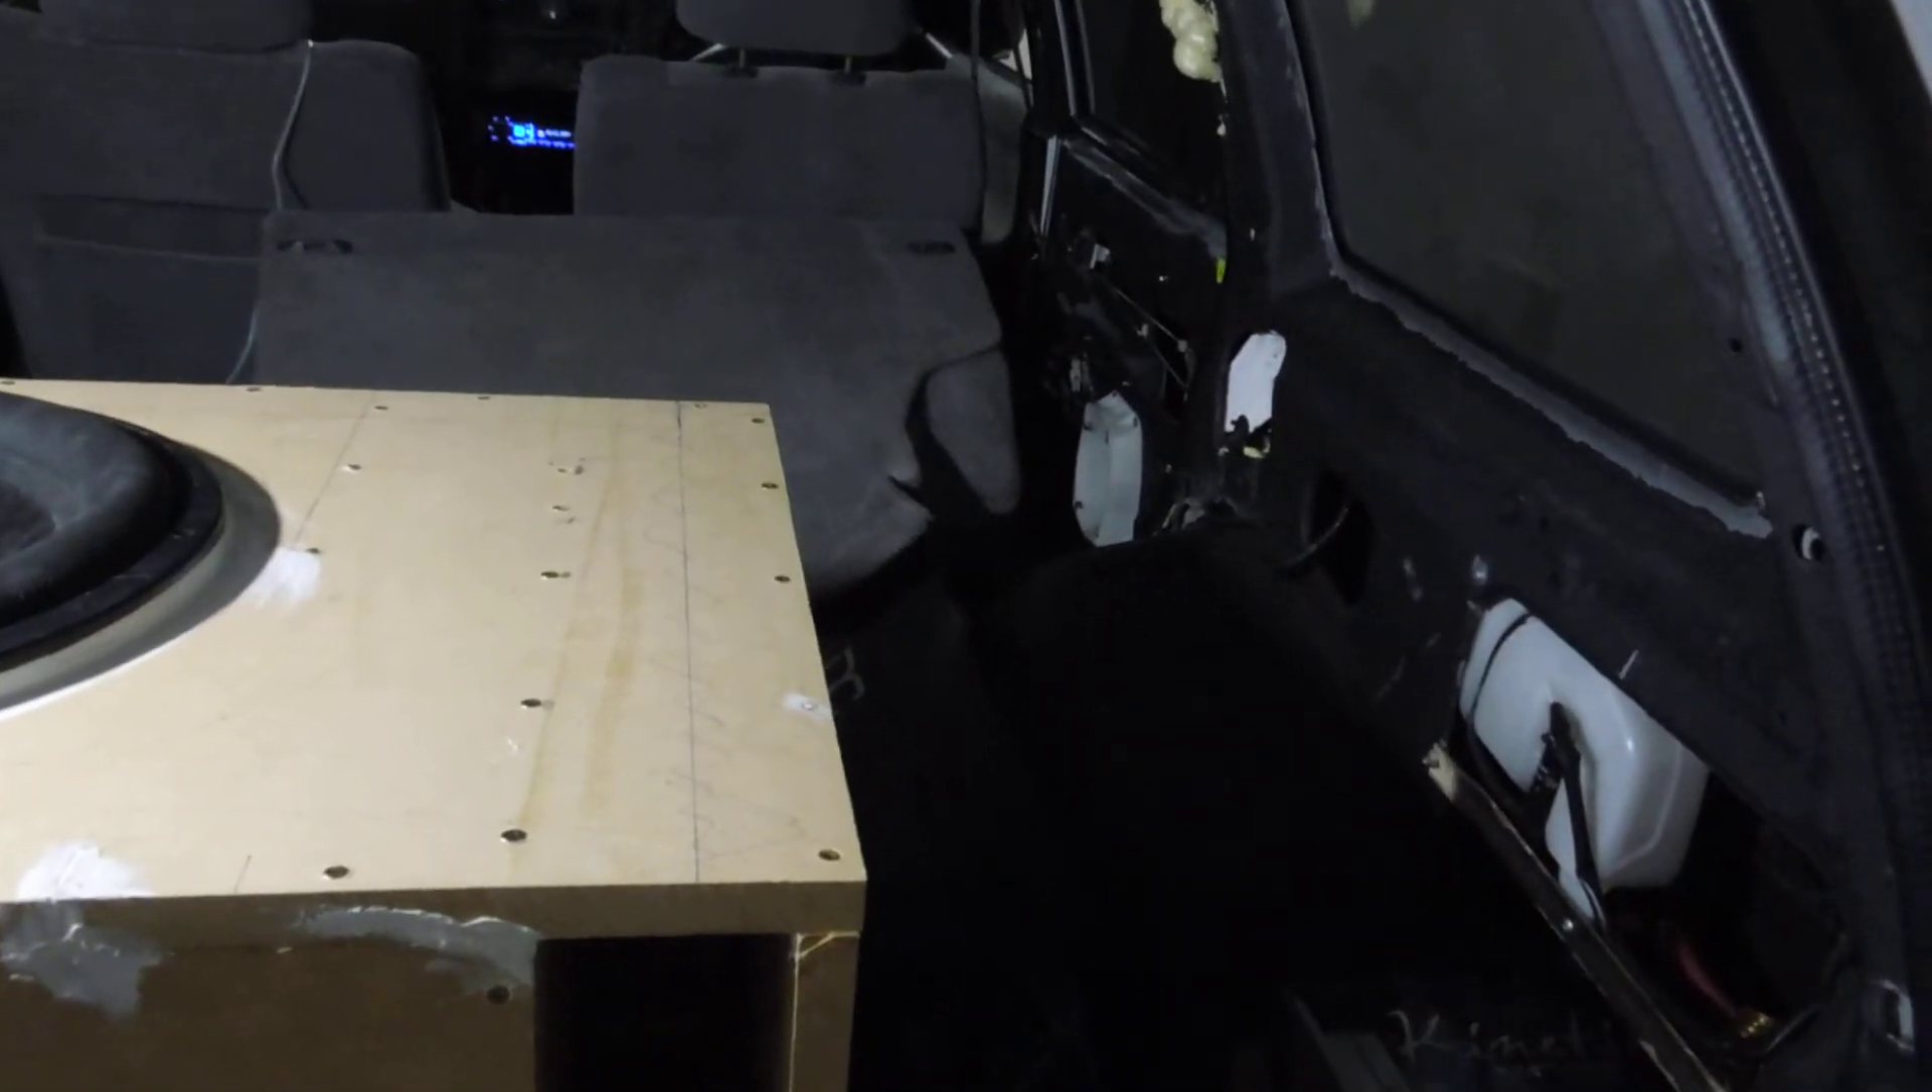We're still putting the interior back in because we're still modifying quite a bit.